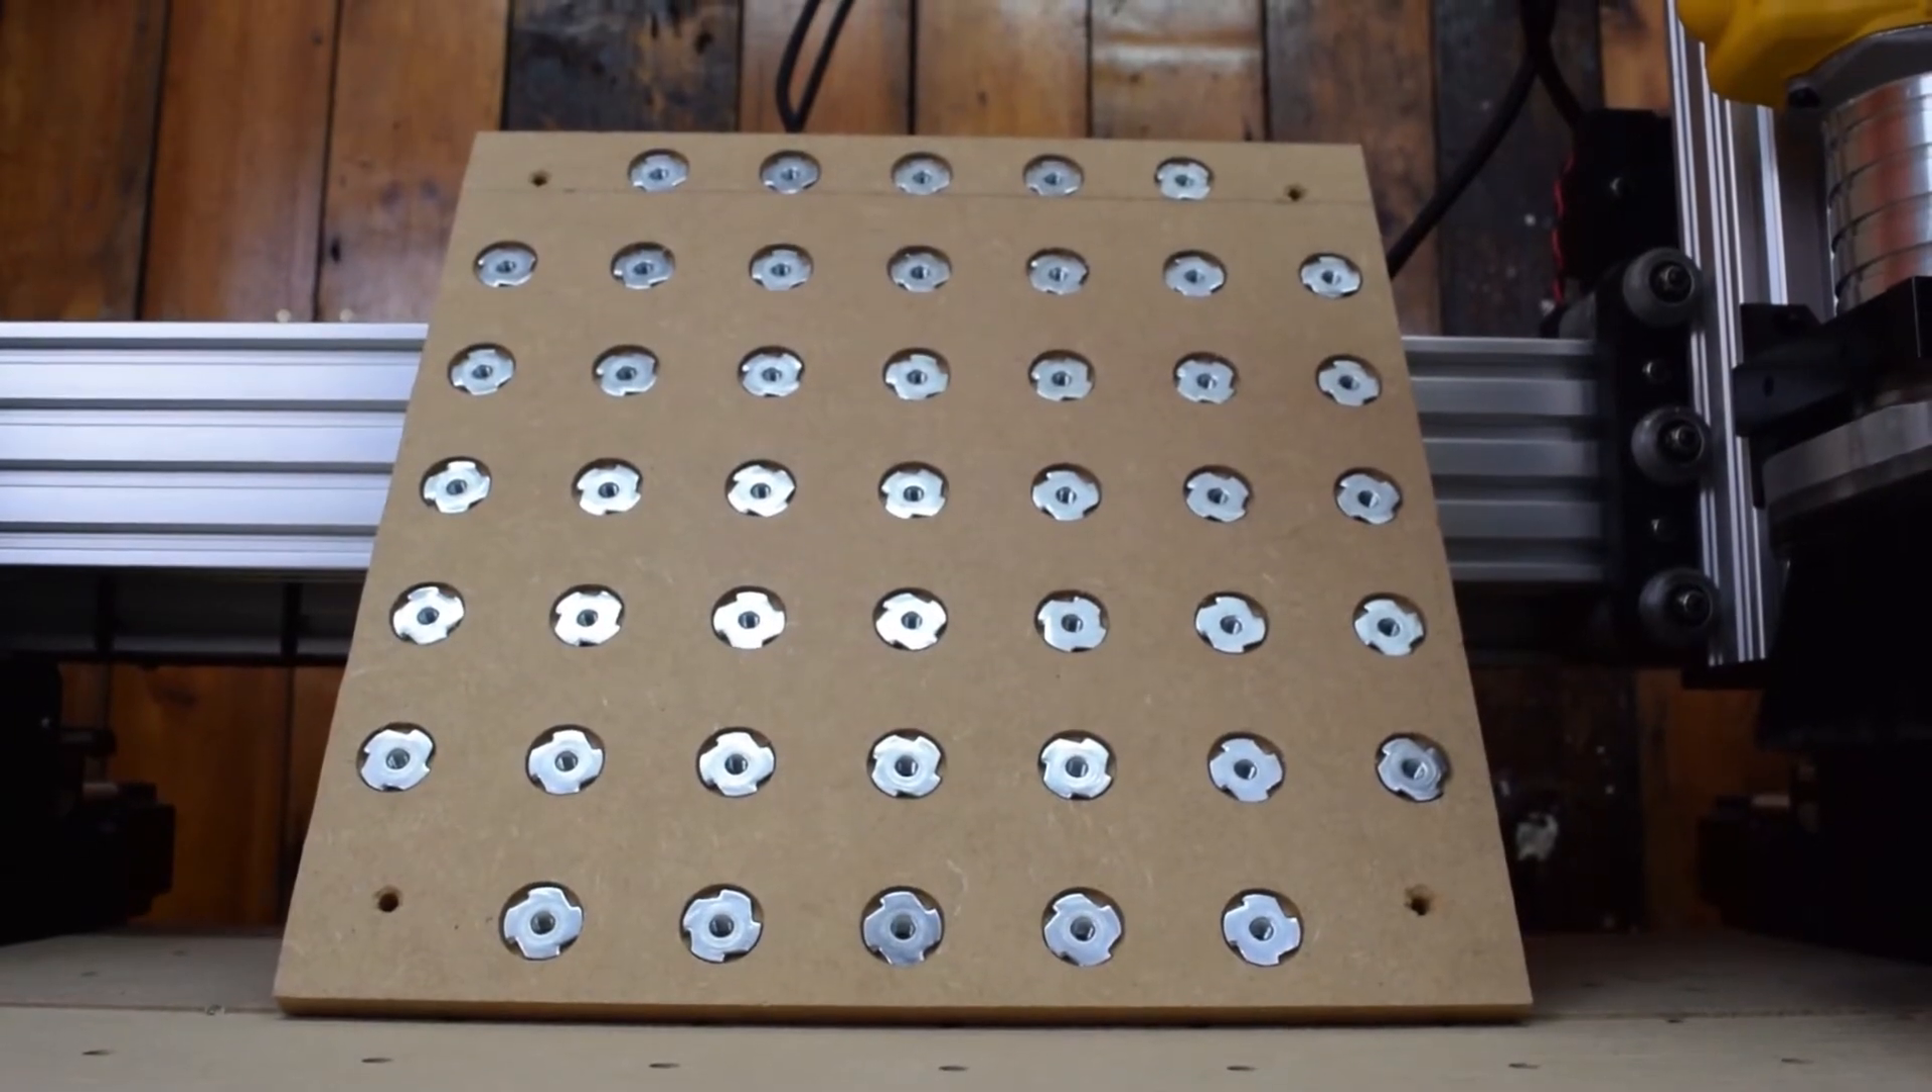Final thing, if you're wondering what all these holes are, with this machine, we did a pattern of holes and on the underside, we've inserted wood, wood threaded T nuts.